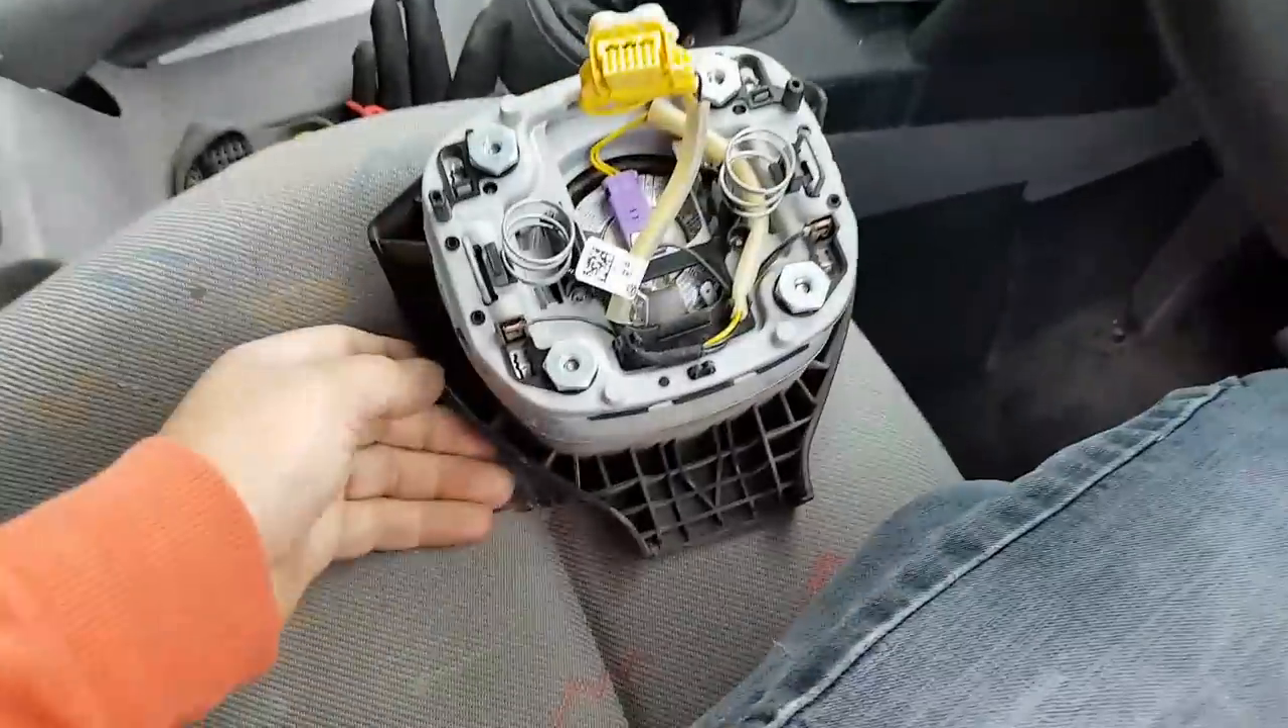Okay and the airbag is out.